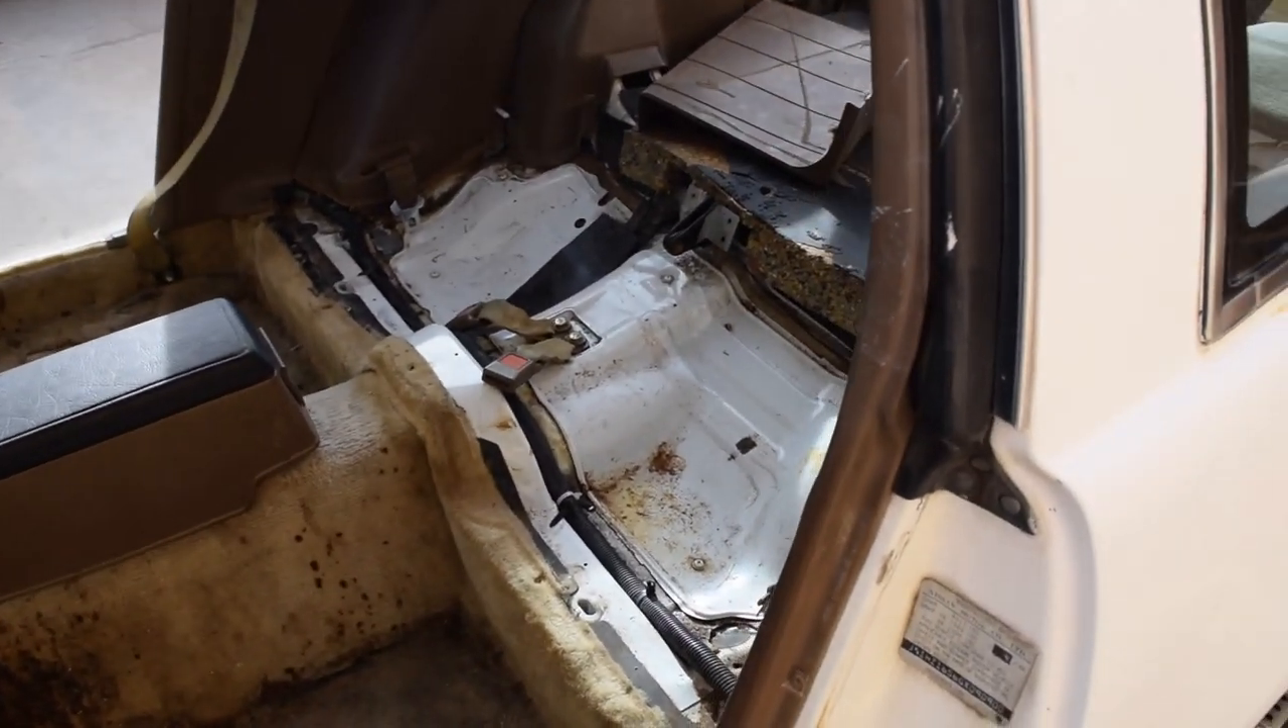So as you can see i've gotten all the seats out i took out the back seats.